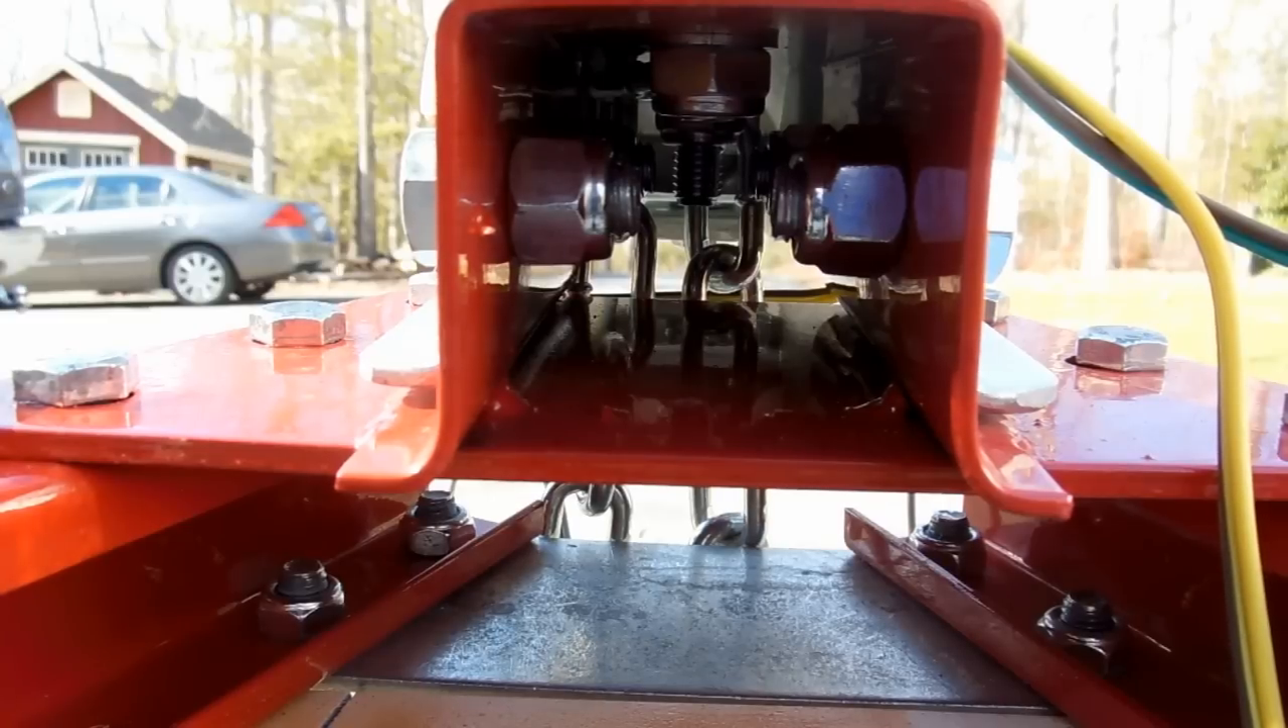So now you have four bolts holding this little adapter that hooks onto your ball on your vehicle, onto the actual frame of the trailer.